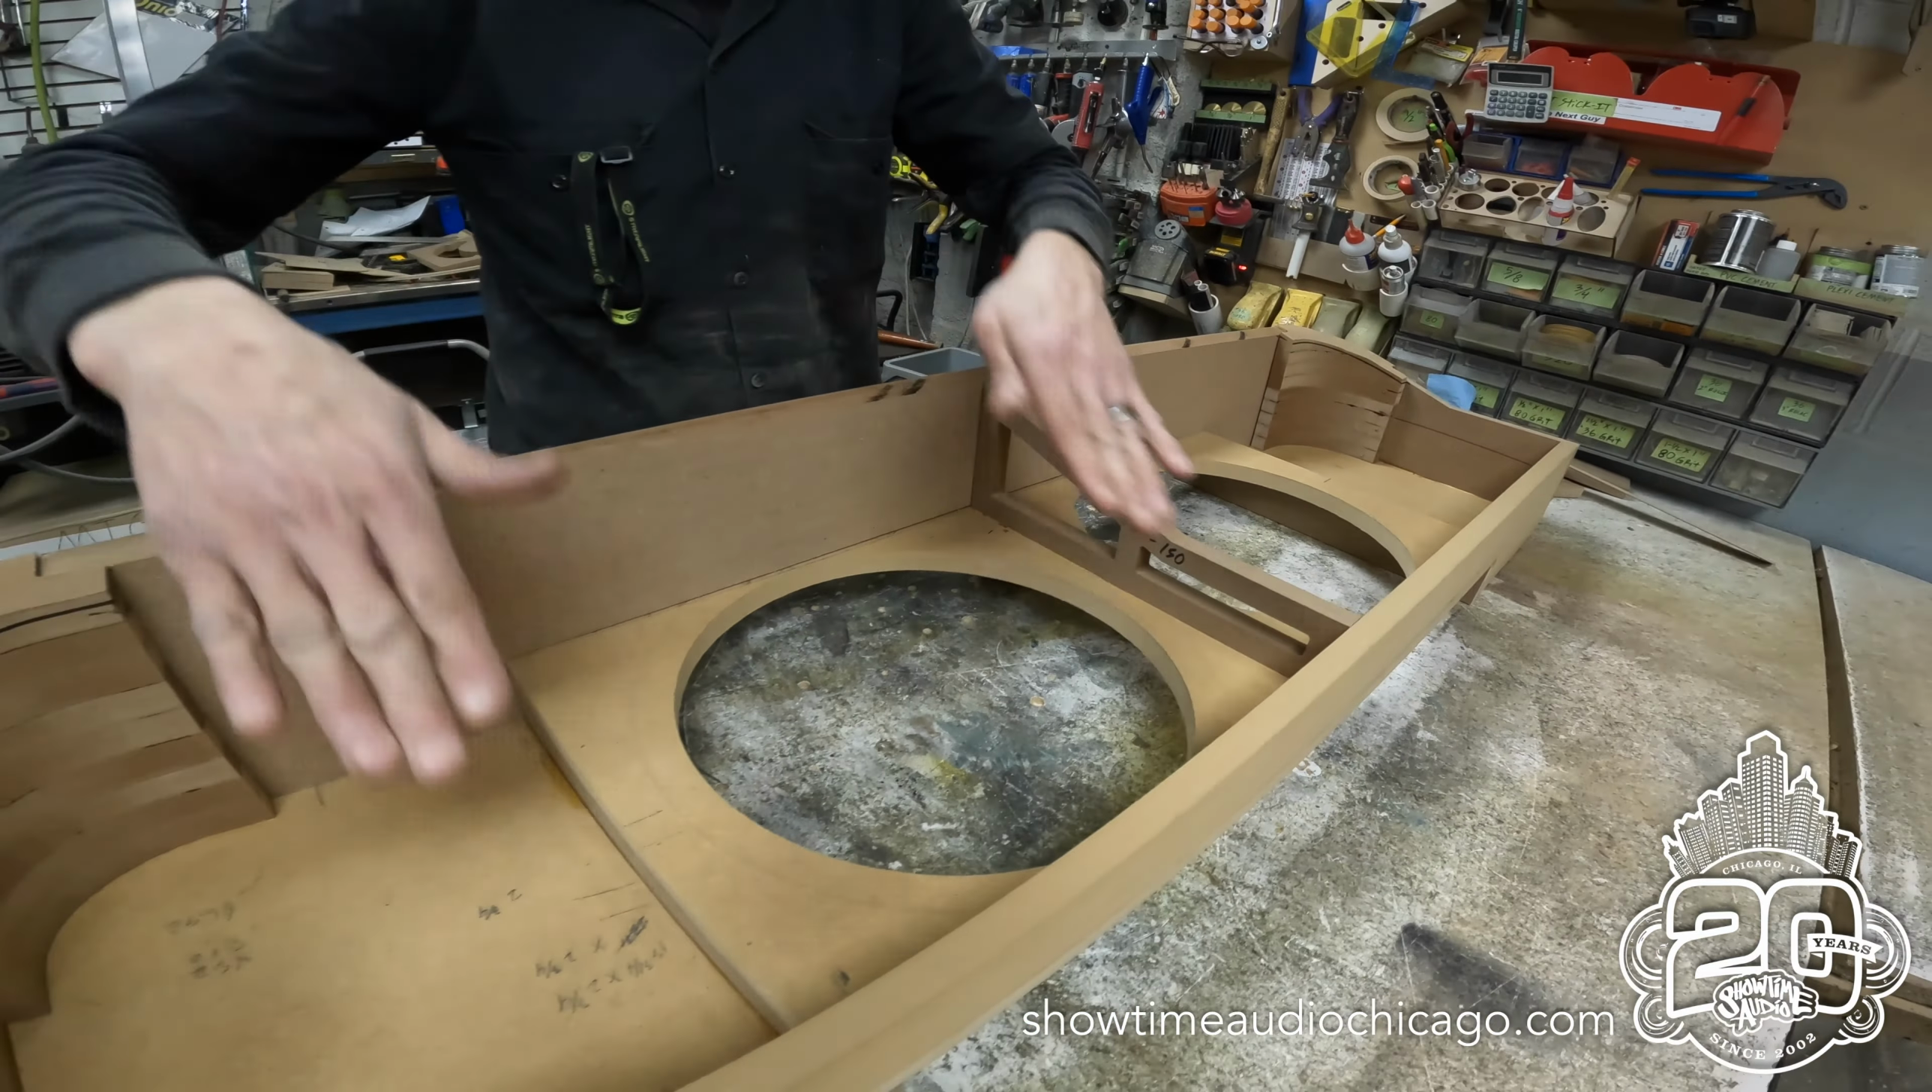So this is the framework of basically all the rounded corners, end caps, front, rear, the baffle, brace, and then all we have left is the top, the top section.